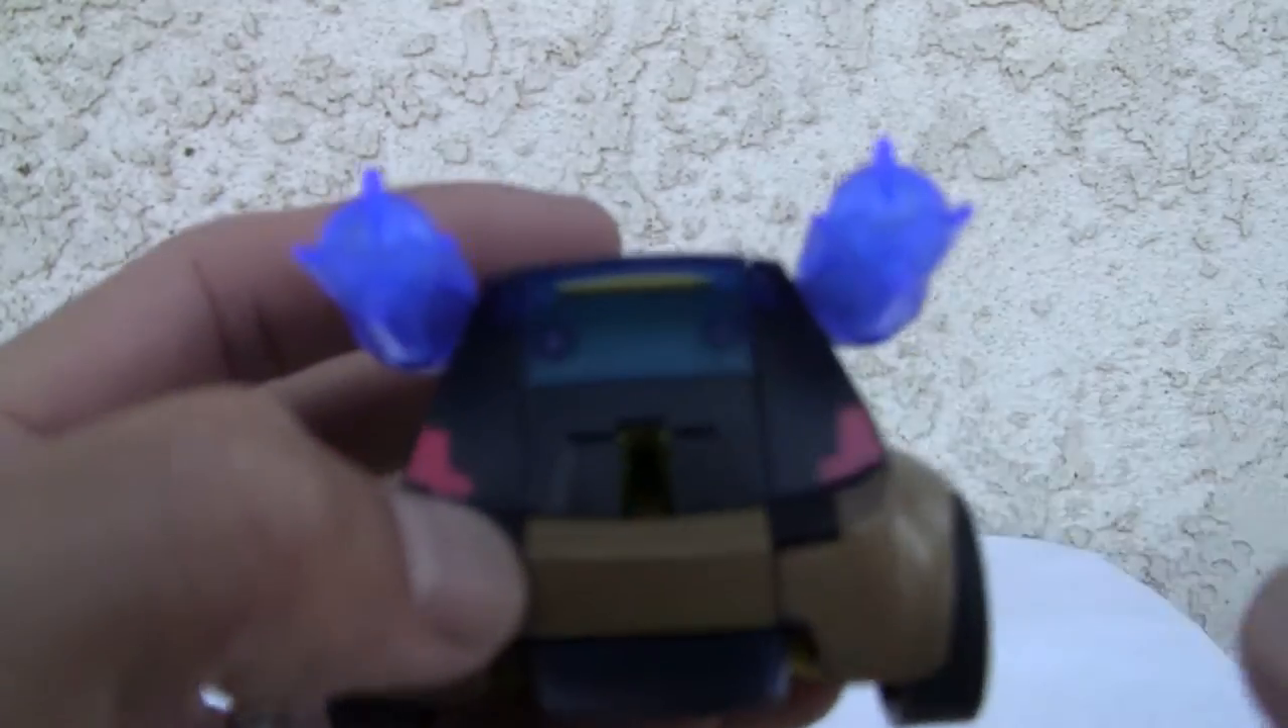It has a little gap over here where the license plate should be, but it's really for transformation, so it's not that bad.